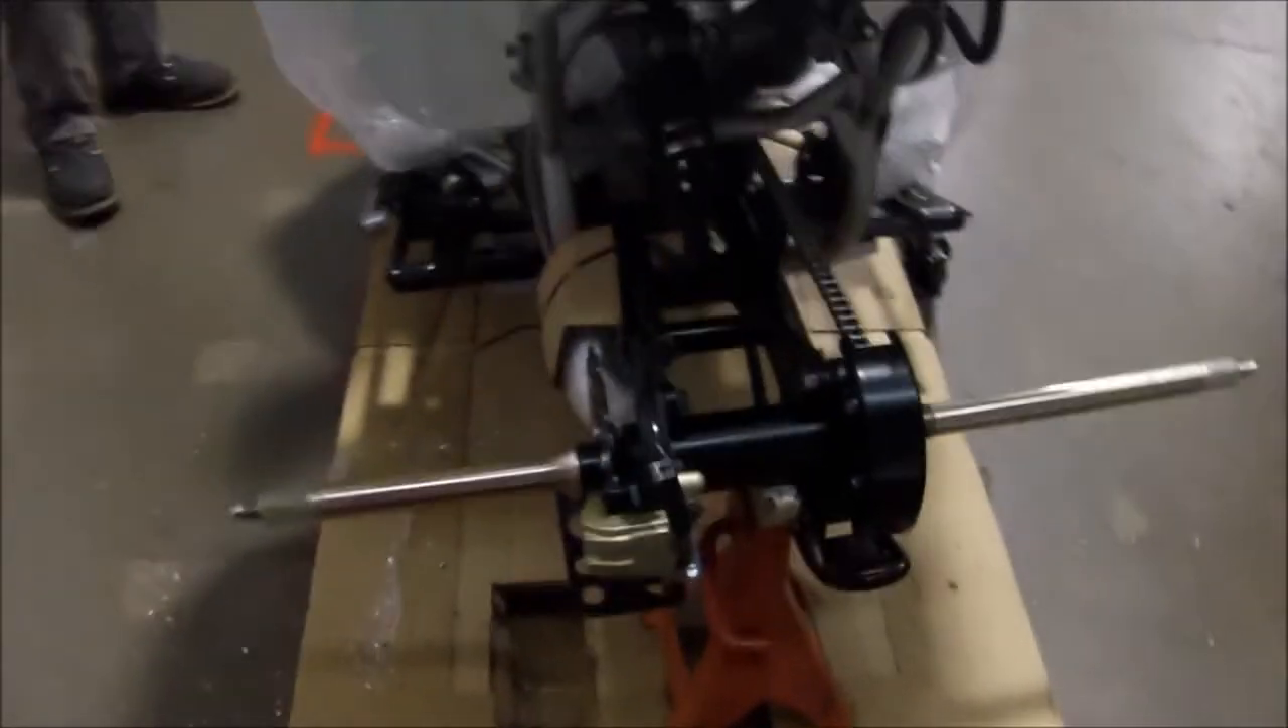Alright, so we have the axle in.